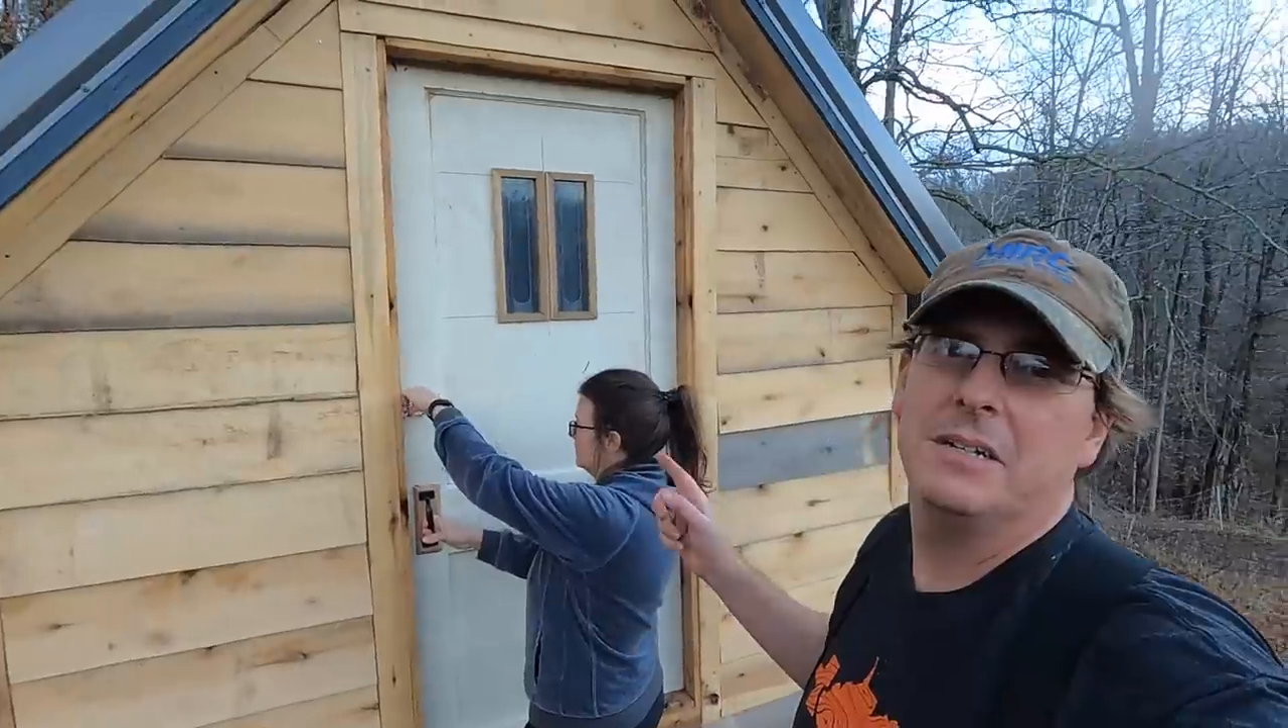We've got our door in with our stained glass windows.